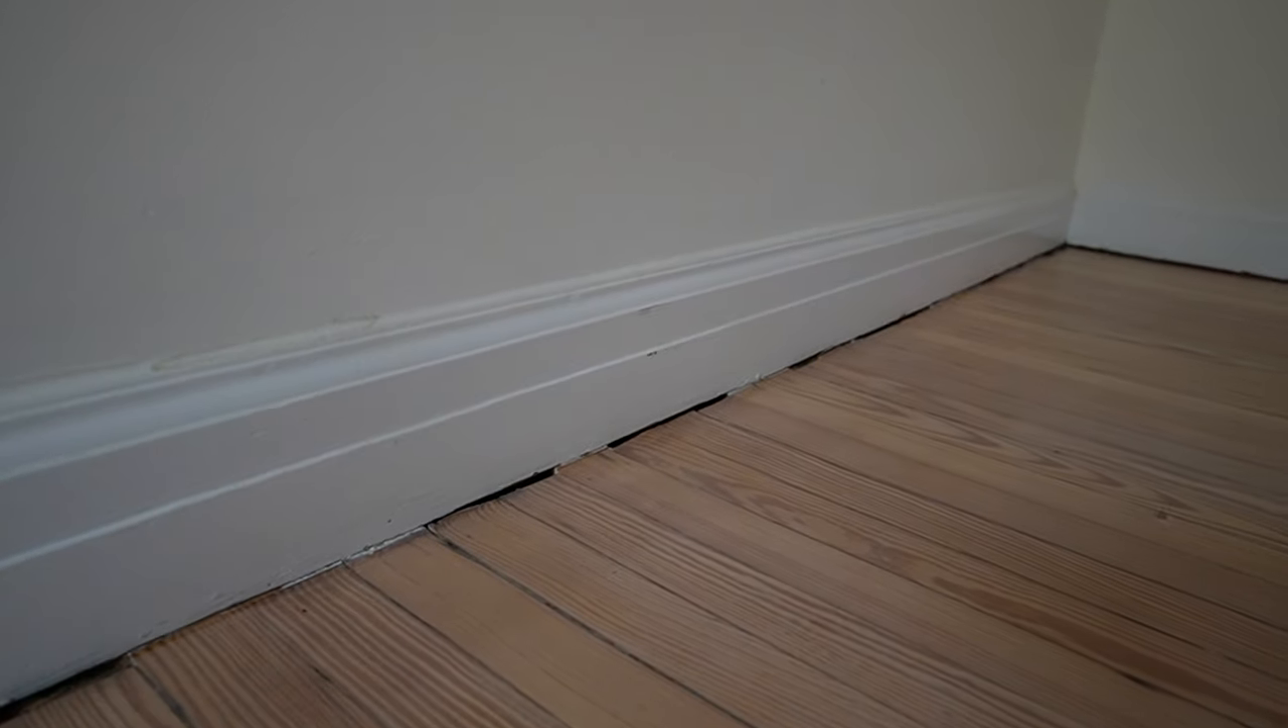And then as you can see there's gaps in between the baseboards and the flooring where I do need to still install some molding.